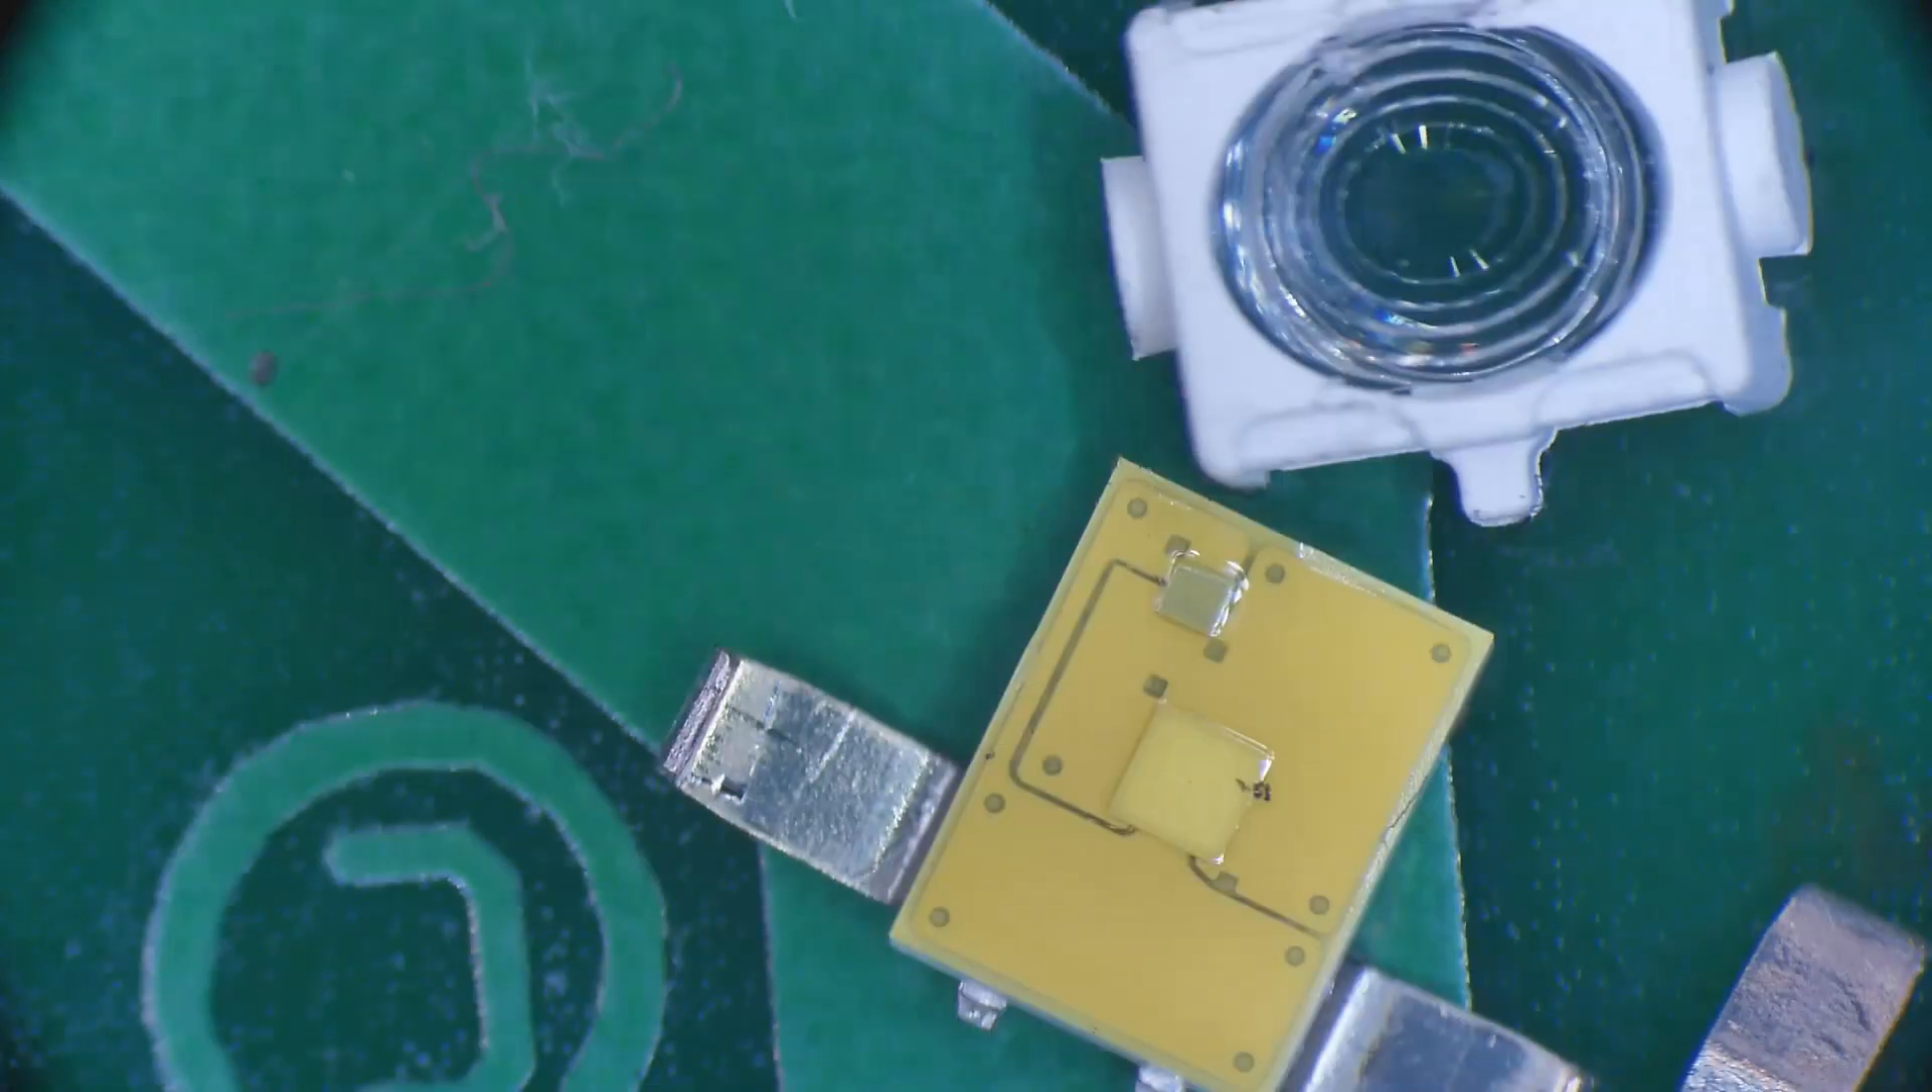So I've taken these little clips off and the lens came off.